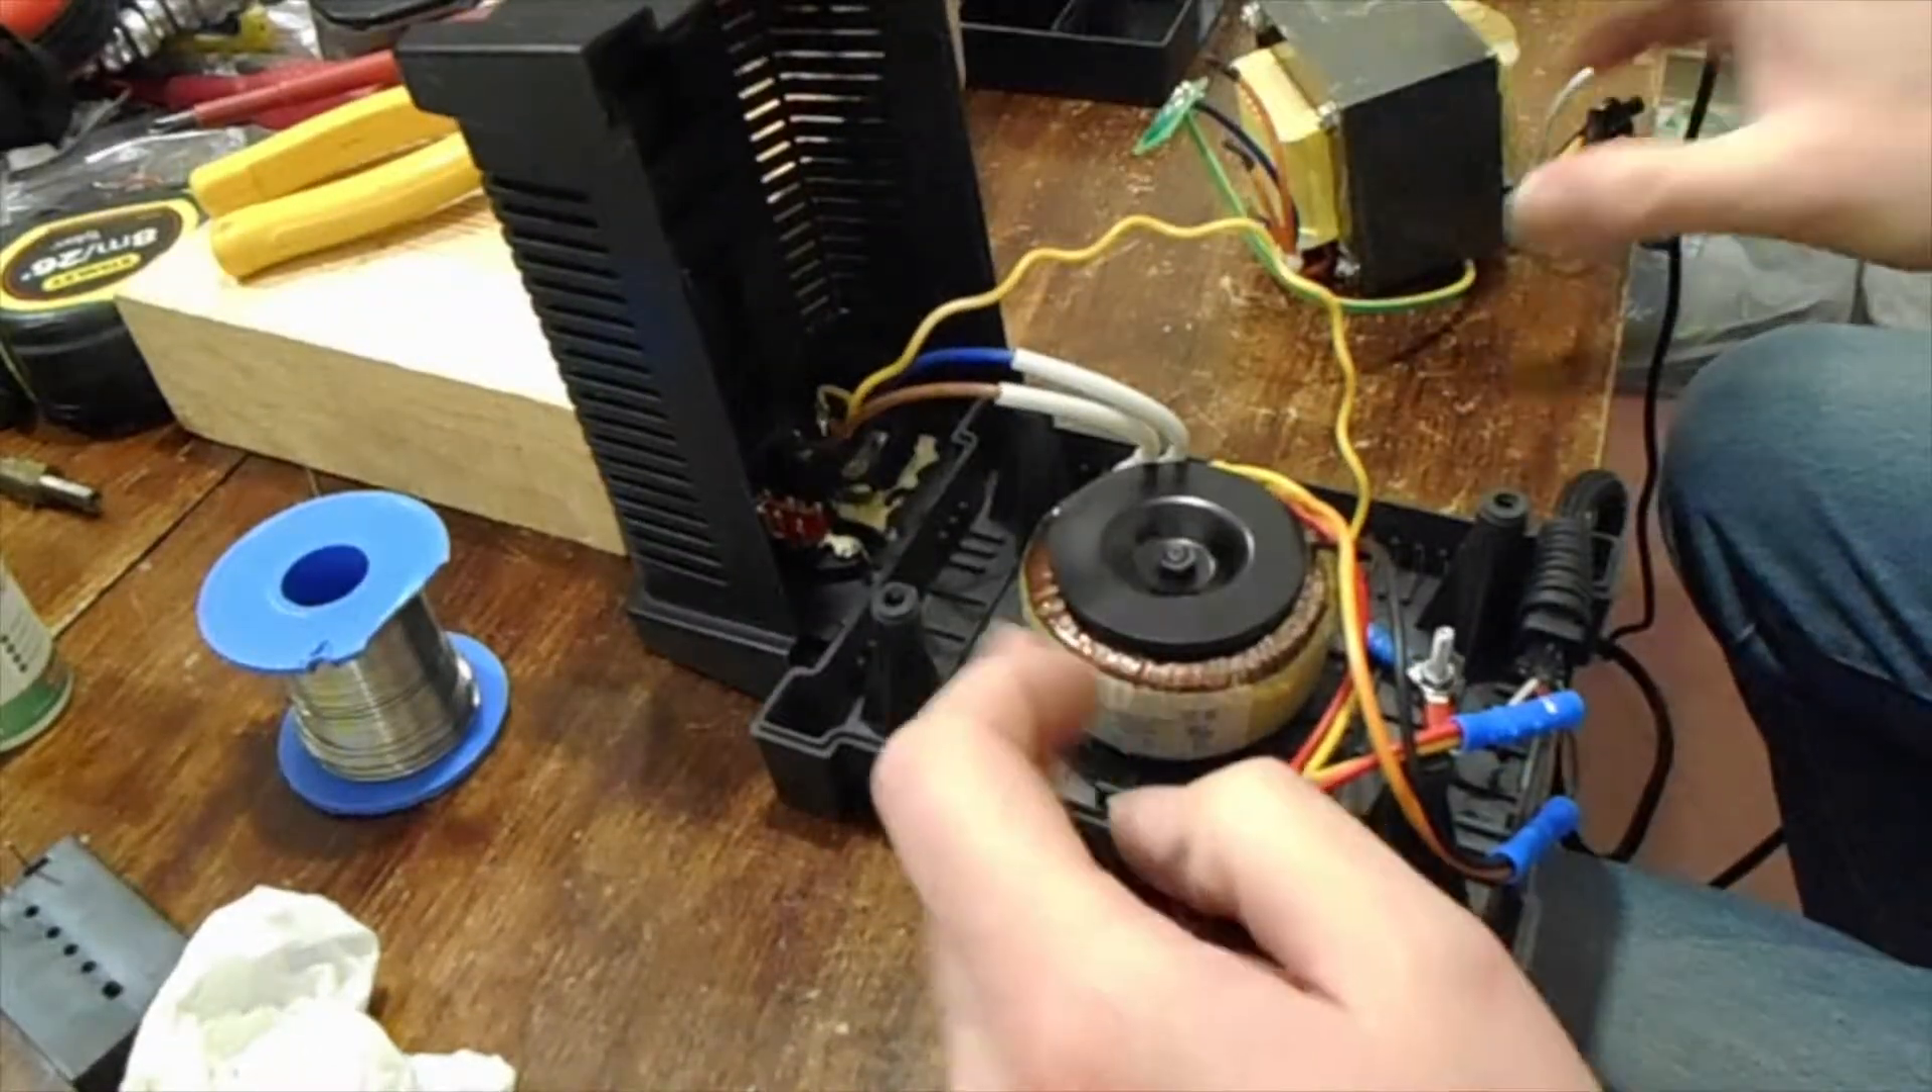So I've got in here I've ripped this transformer out and I've put in this nice little toroidal one.